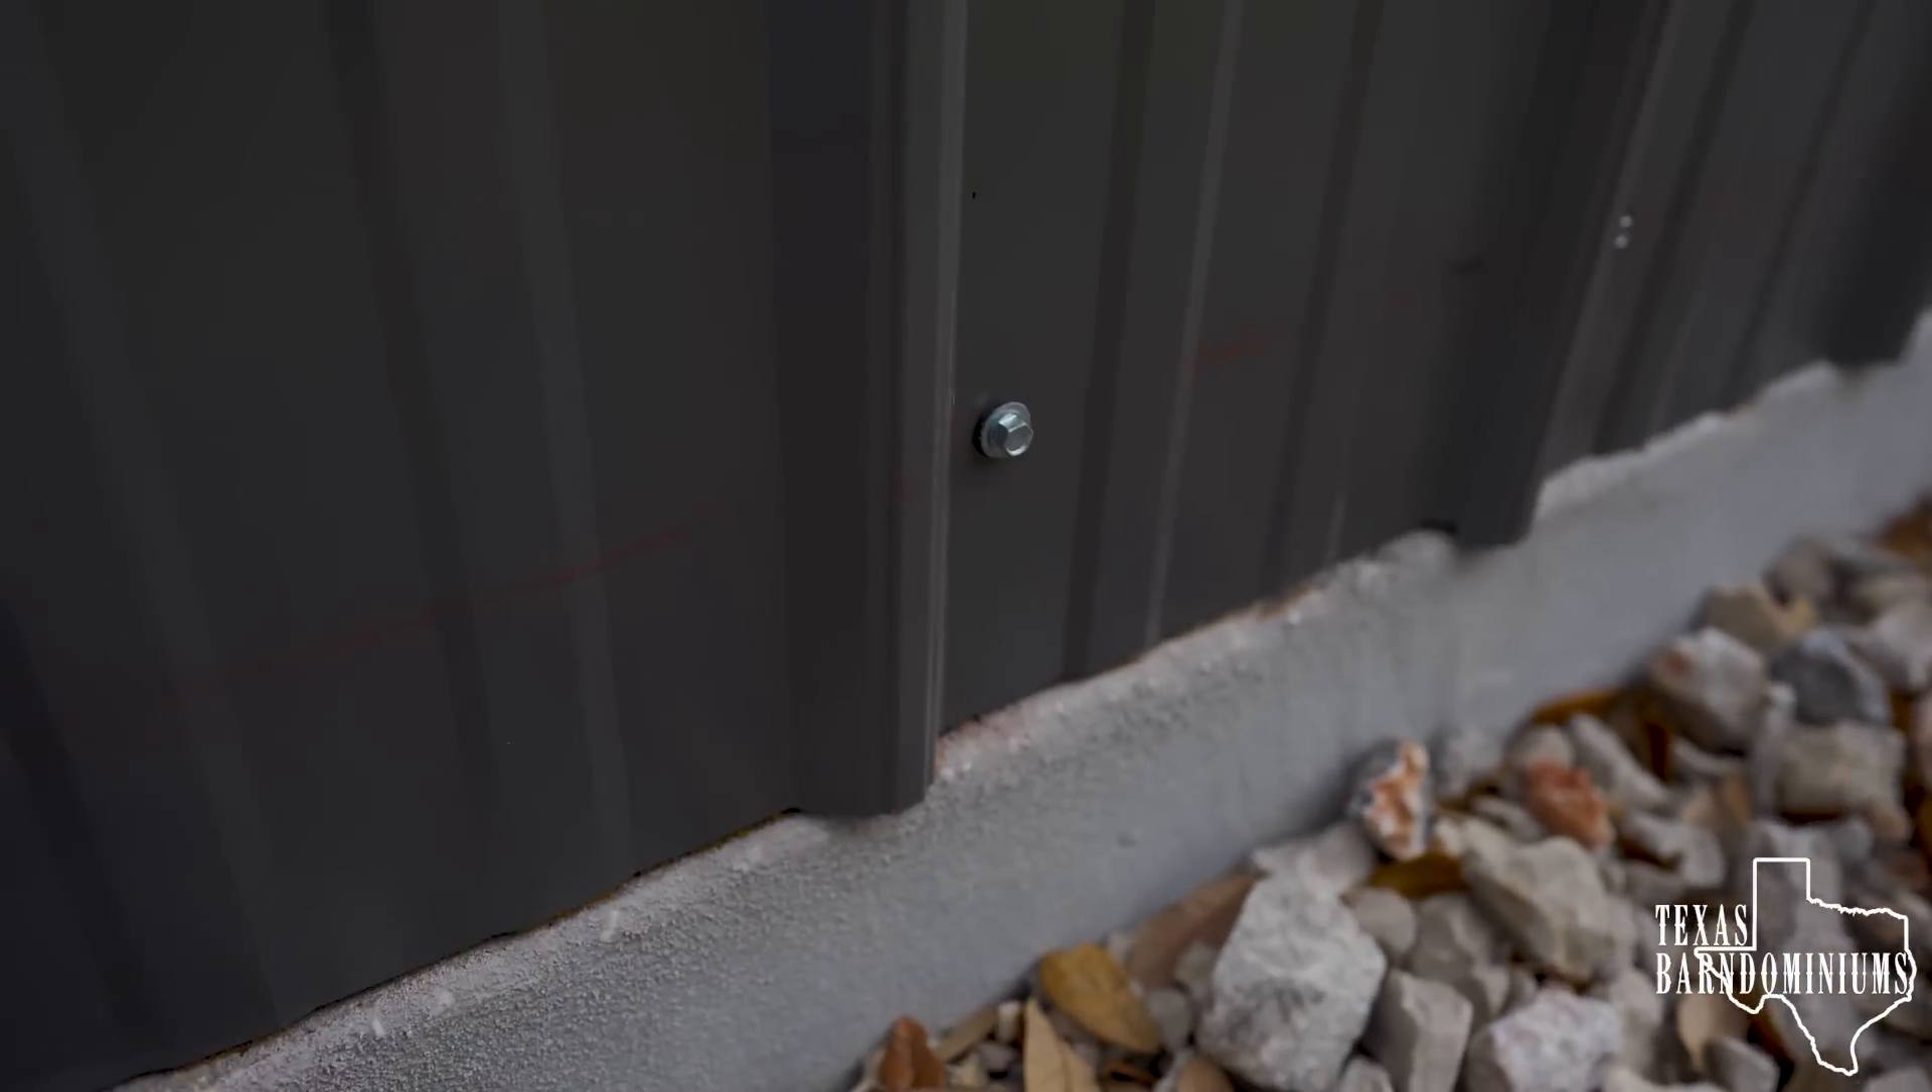I start inspecting, and you can see down here on the slab, as well, how the sheet metal sticks out past the edge of the slab. See? Like right here? So I can stick, I can stick my pinky under here.